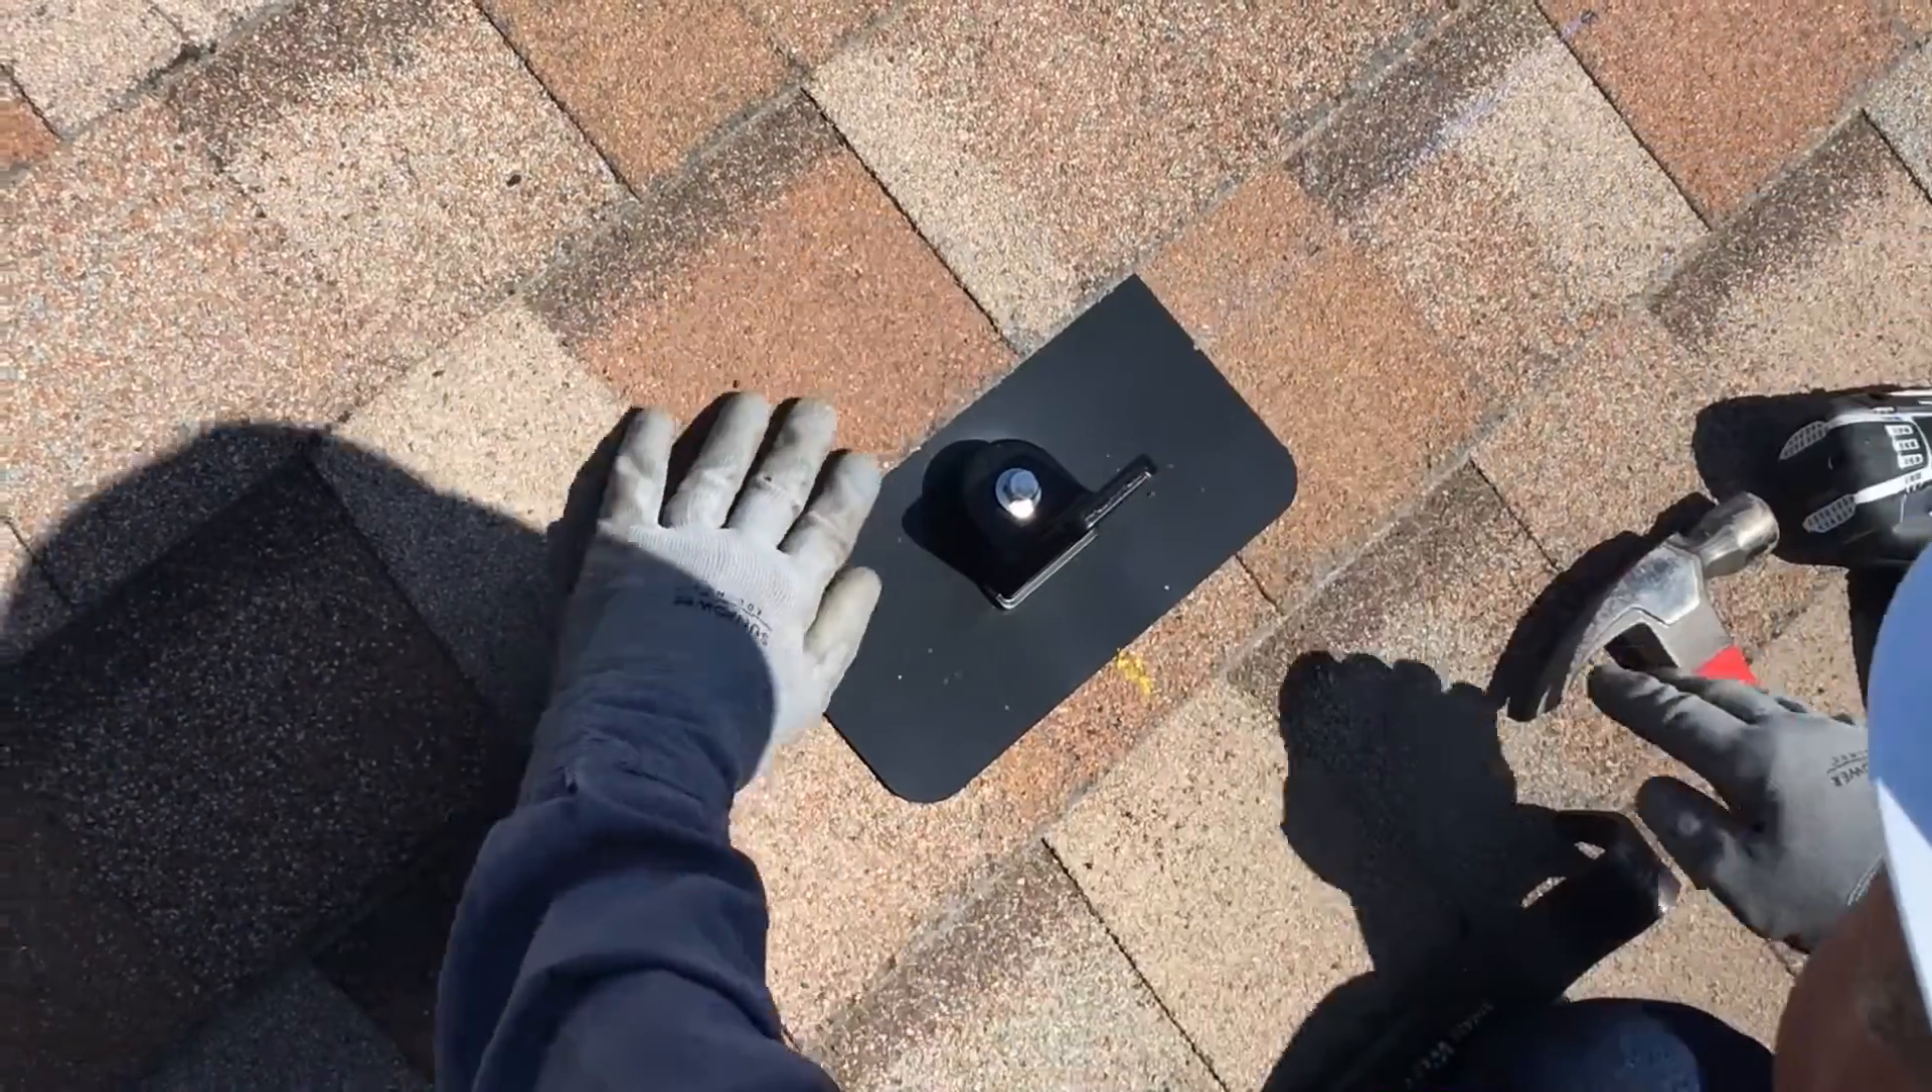With your L -foot in place, you're done with this roof attachment.